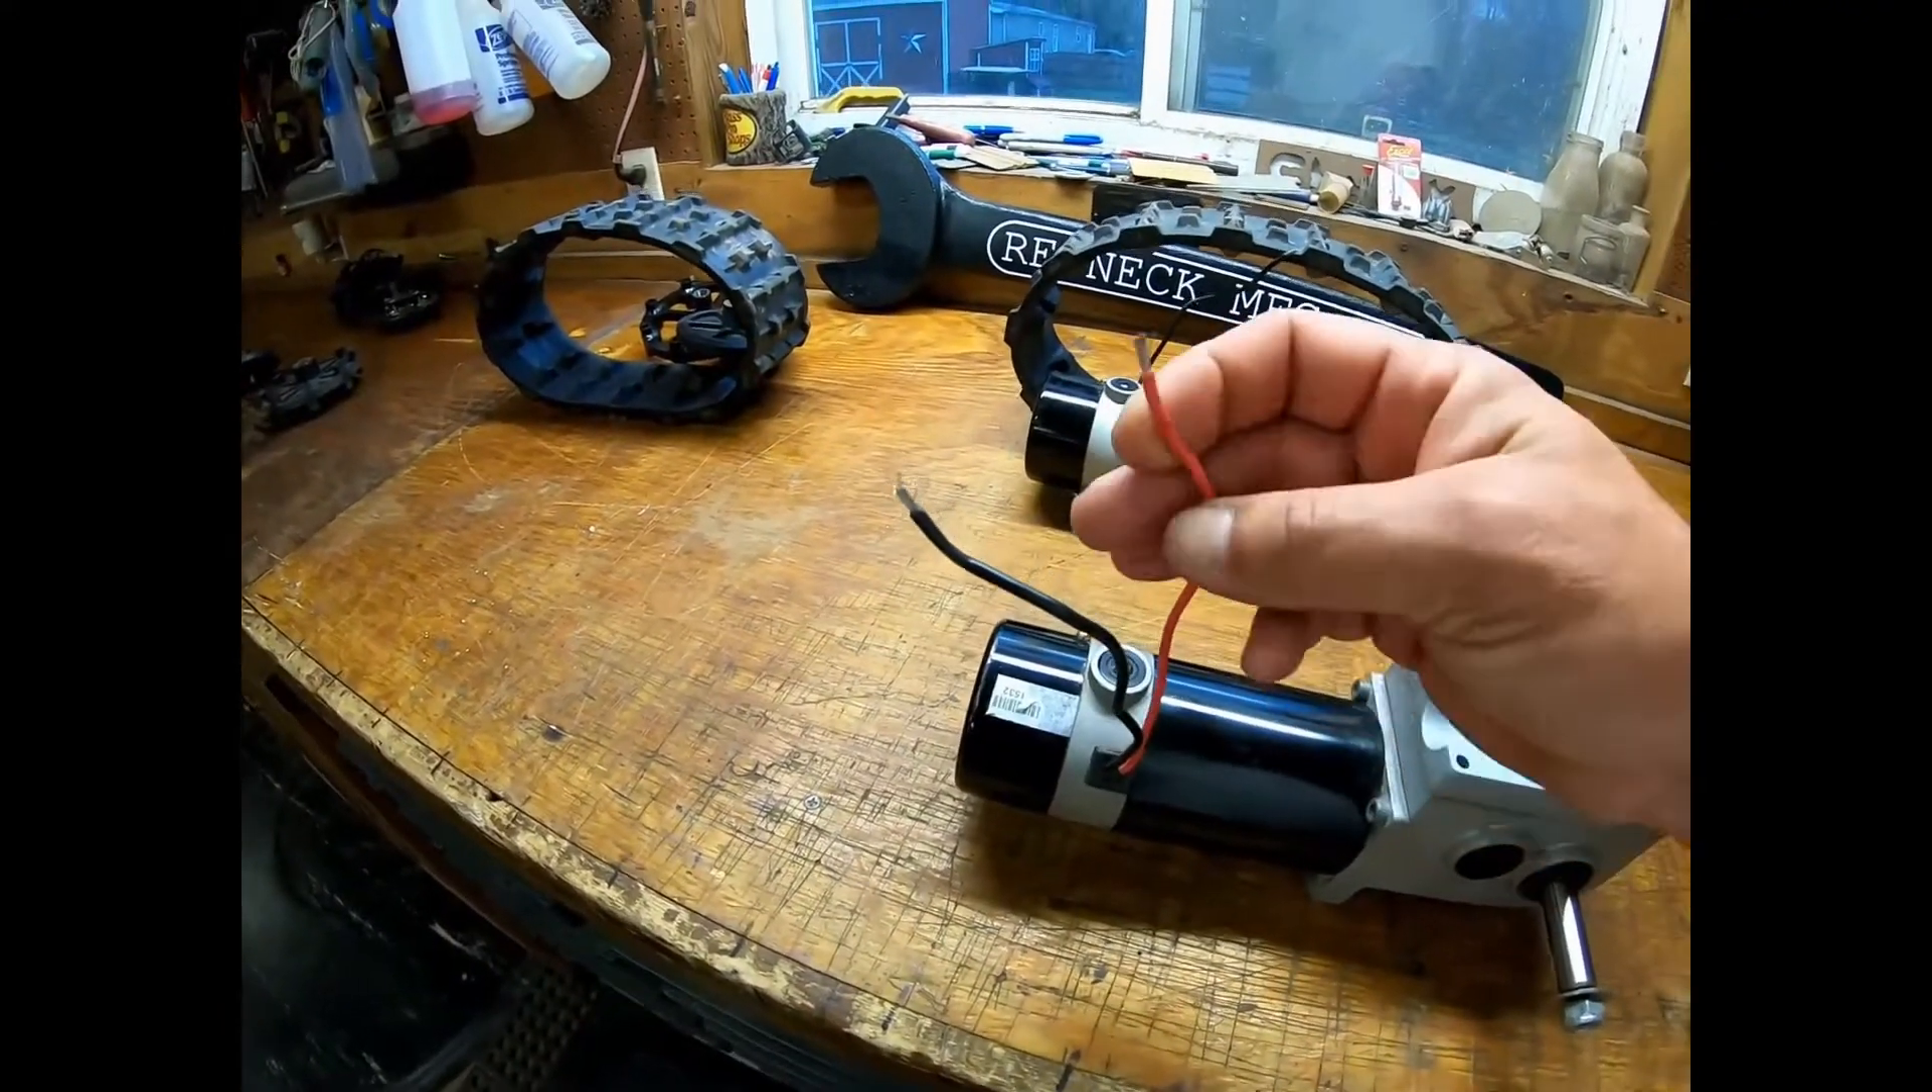We stripped all the wires off except for the two wires that we need.